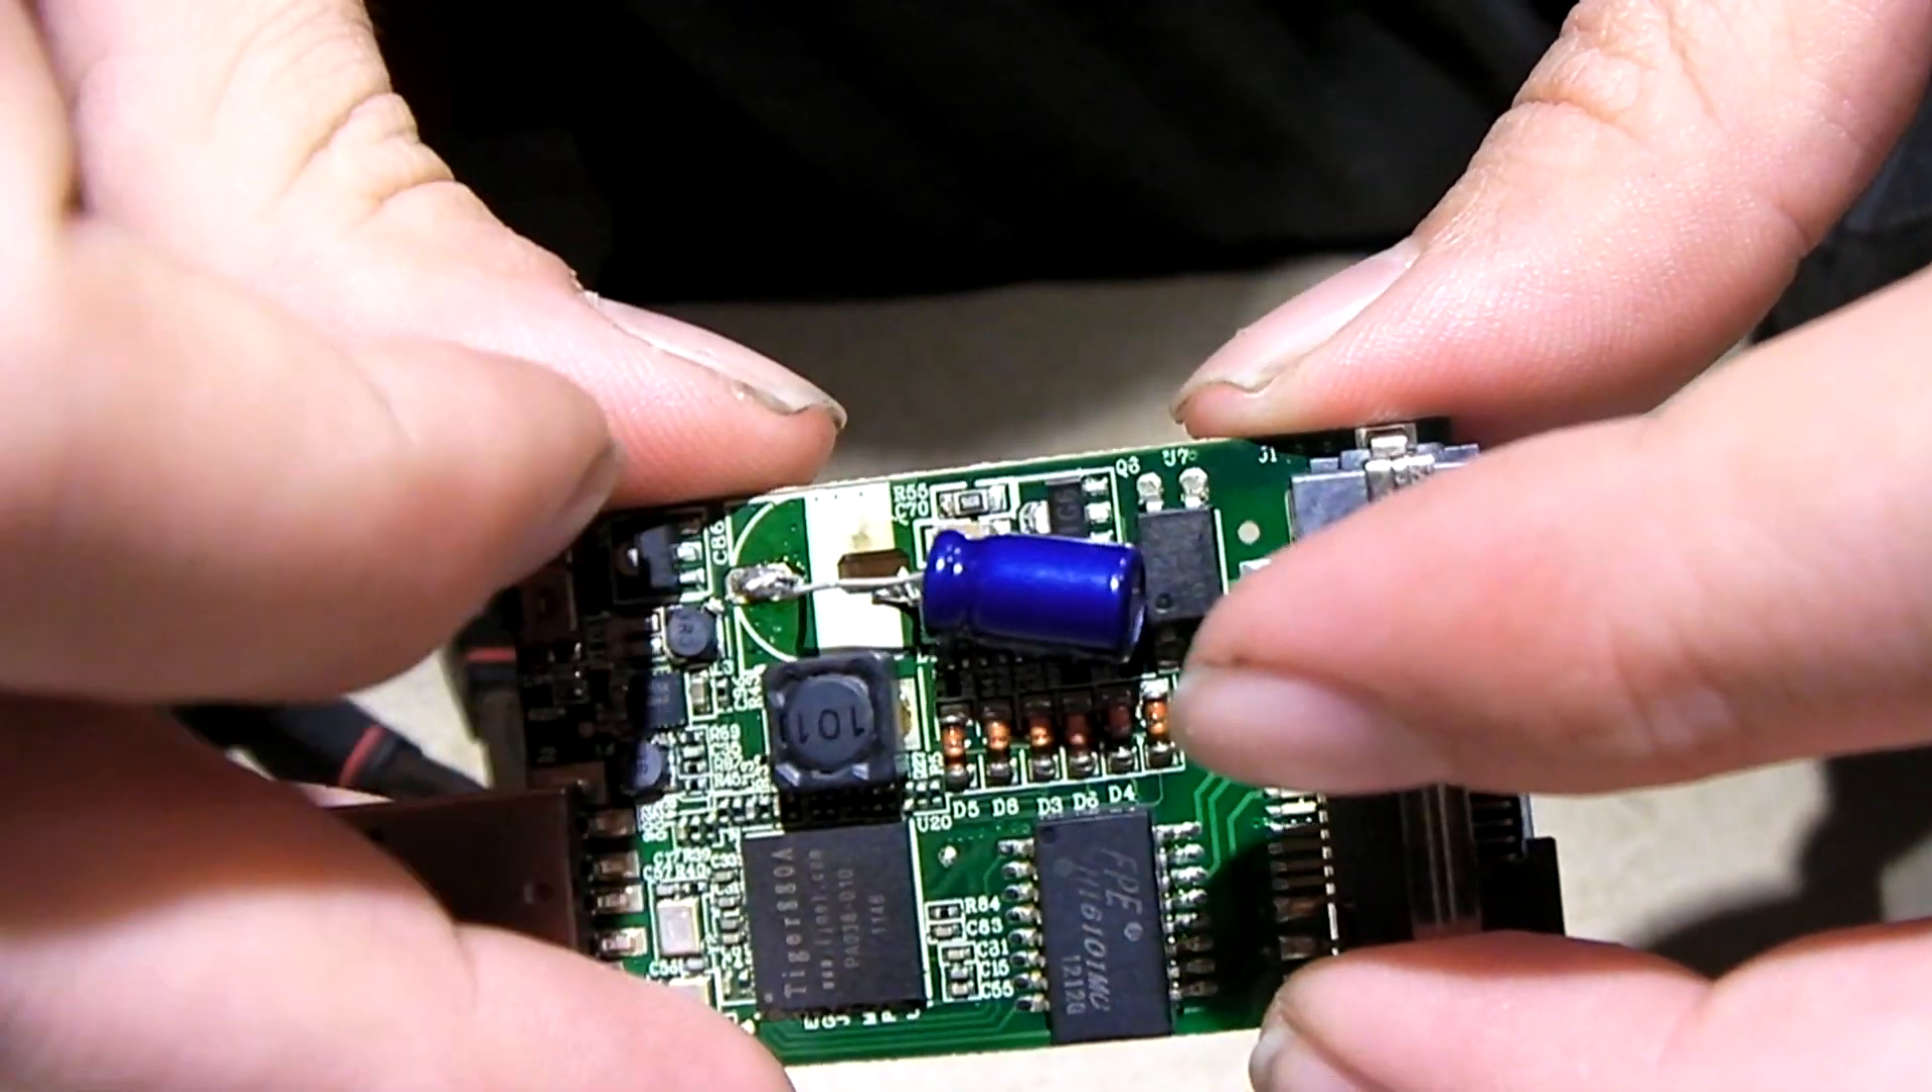Okay guys, I got that capacitor mounted into place and we did make, we did manage to make use of what was left of that trace.